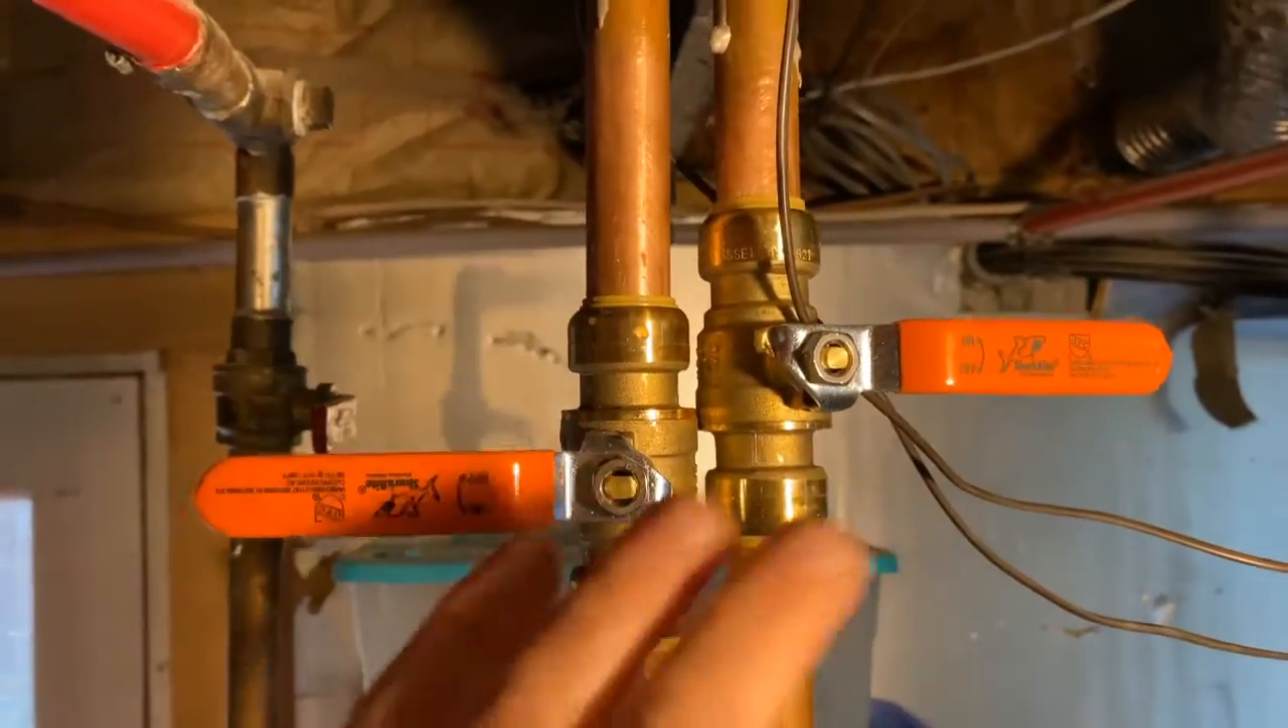All right, so we got them, we got the pipes locked into the Shark Bites. Not the best option to do, but I didn't want to have to drain the whole system to solder it.